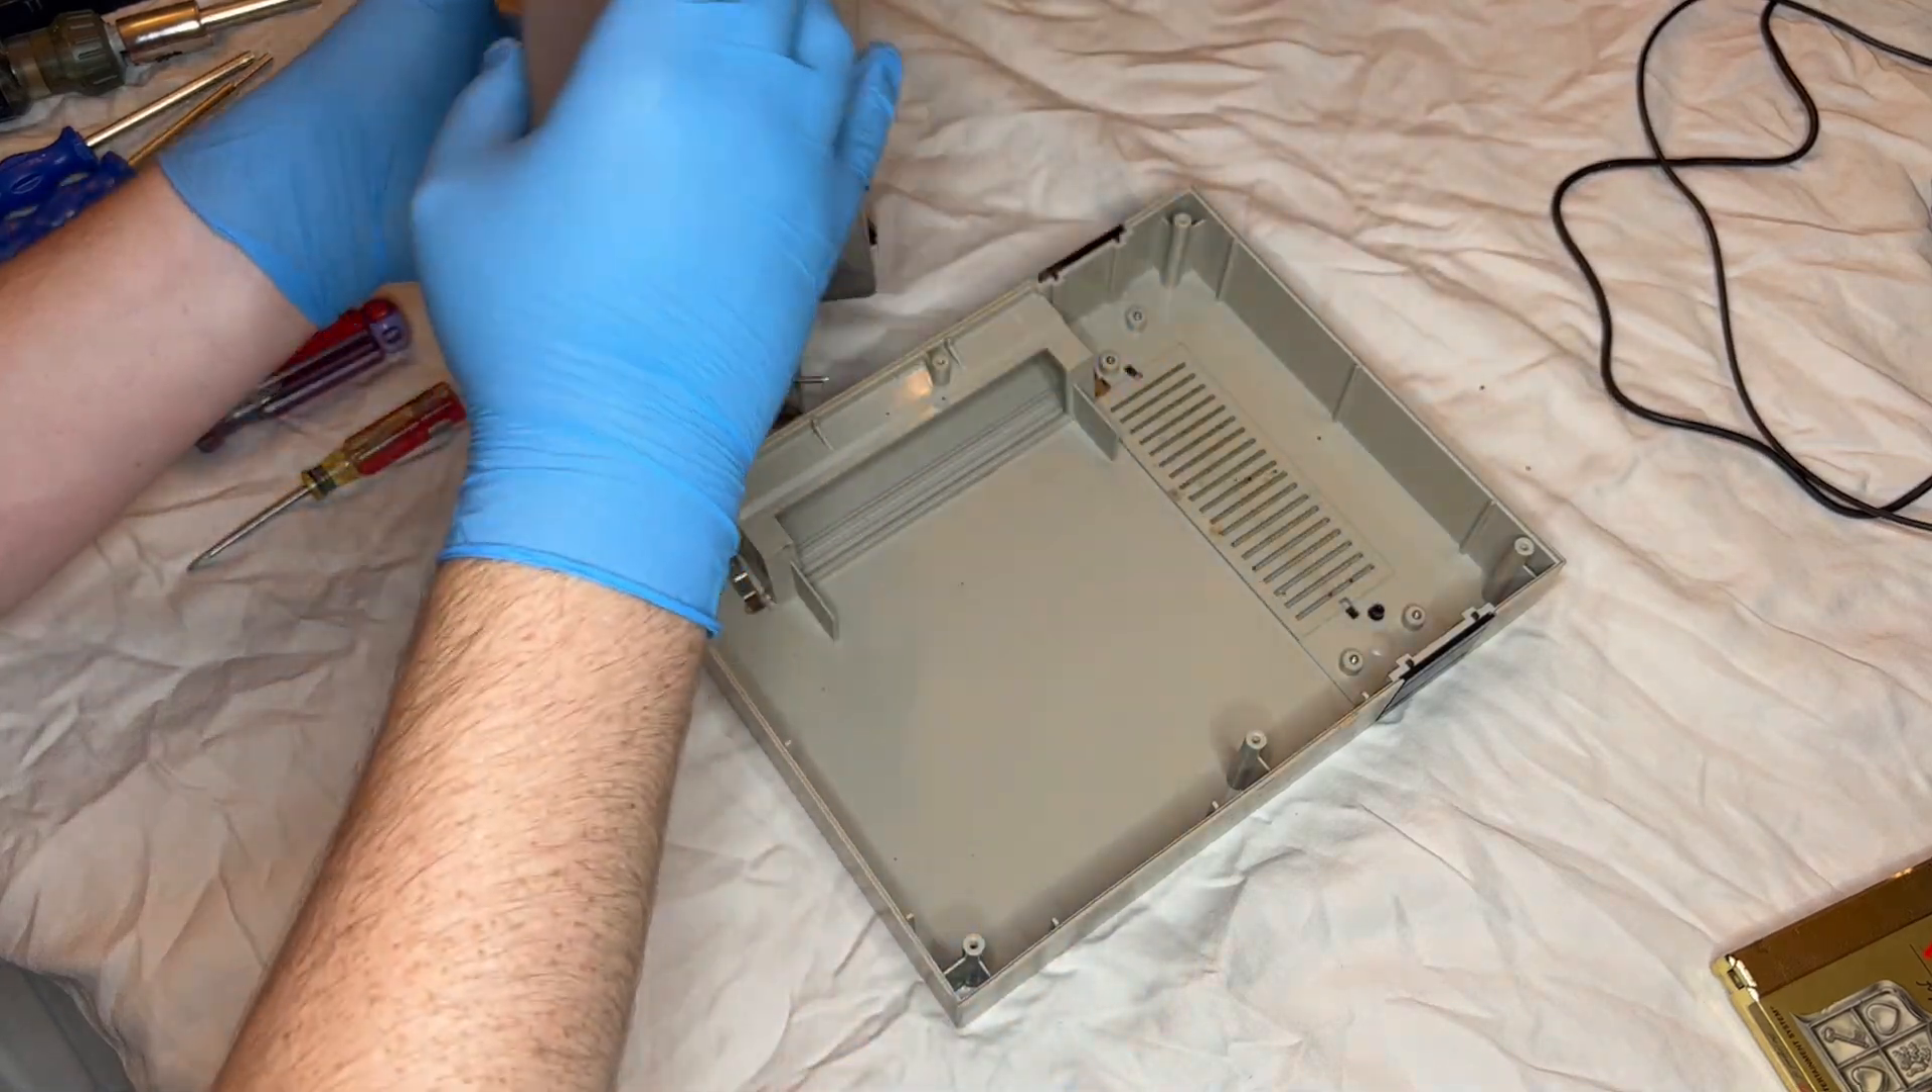So after a little trouble with the screws, eventually I get them all and I'm able to open up the console and I flip it over.